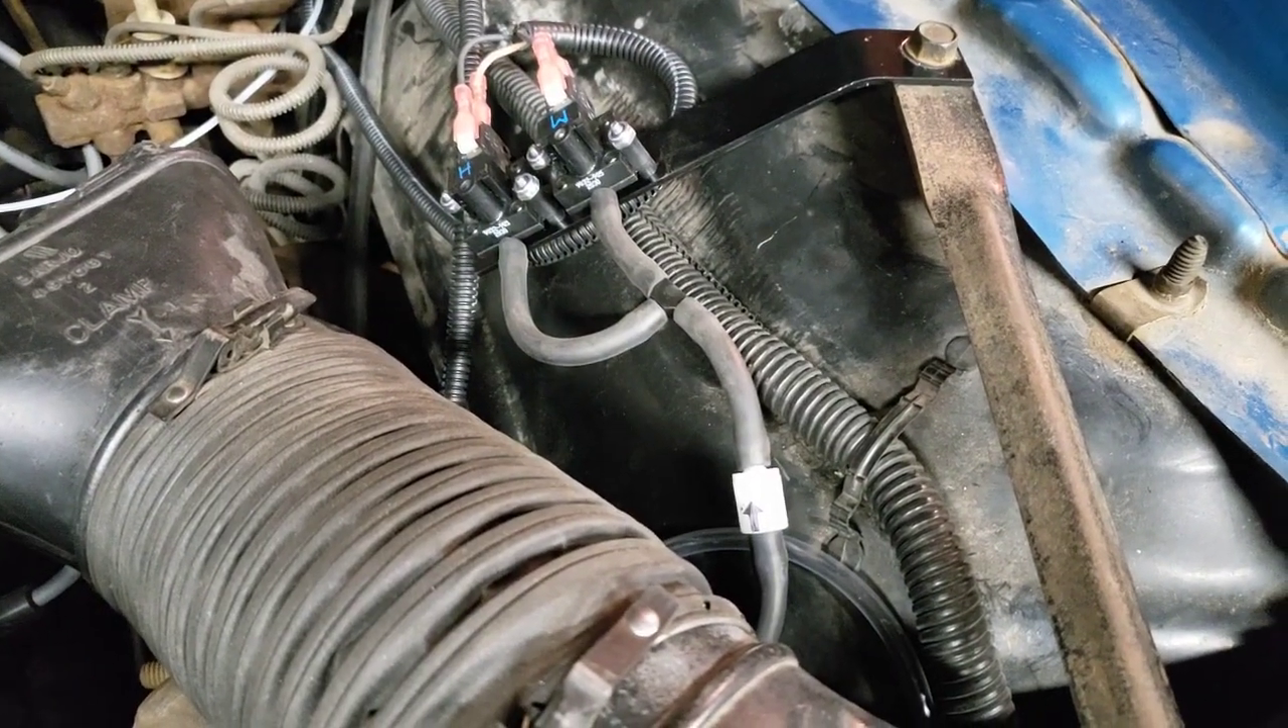Okay, so we got the pressure switches mounted on this simple little bracket that I created out of some flat stock metal.